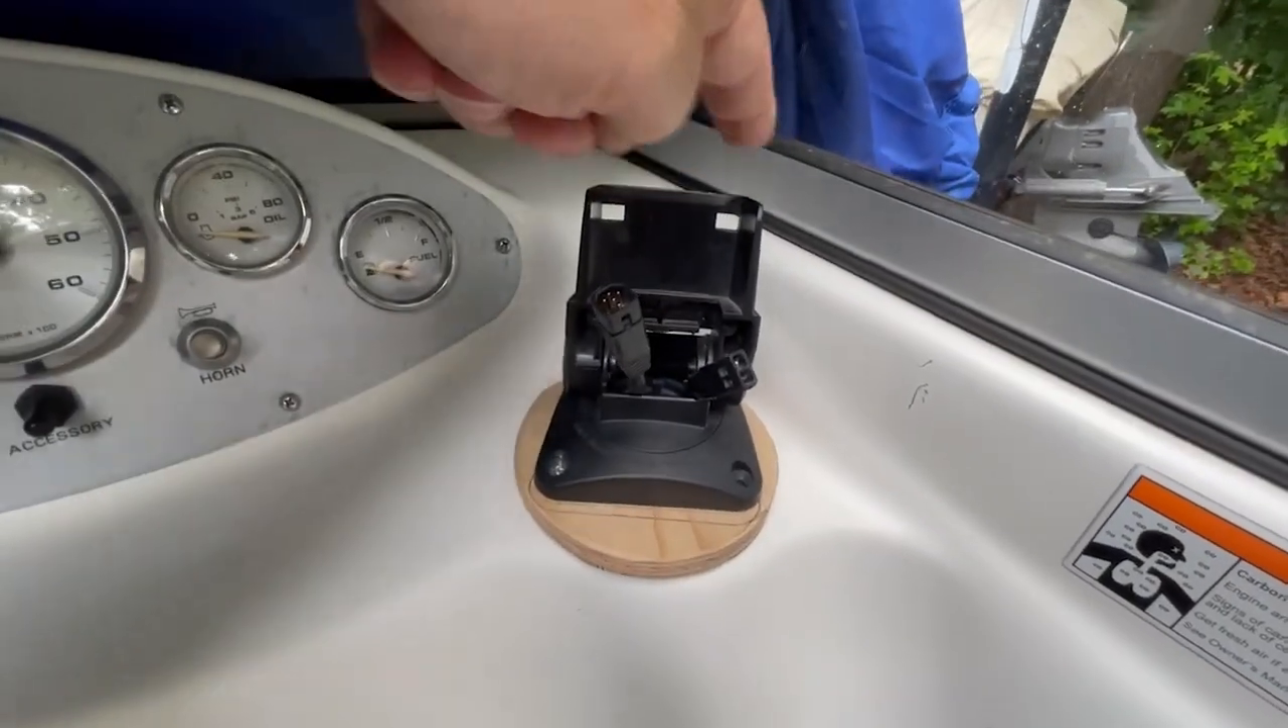We've got the top piece just kind of sitting in place here with the two cables pull through here and, uh, we're almost ready.